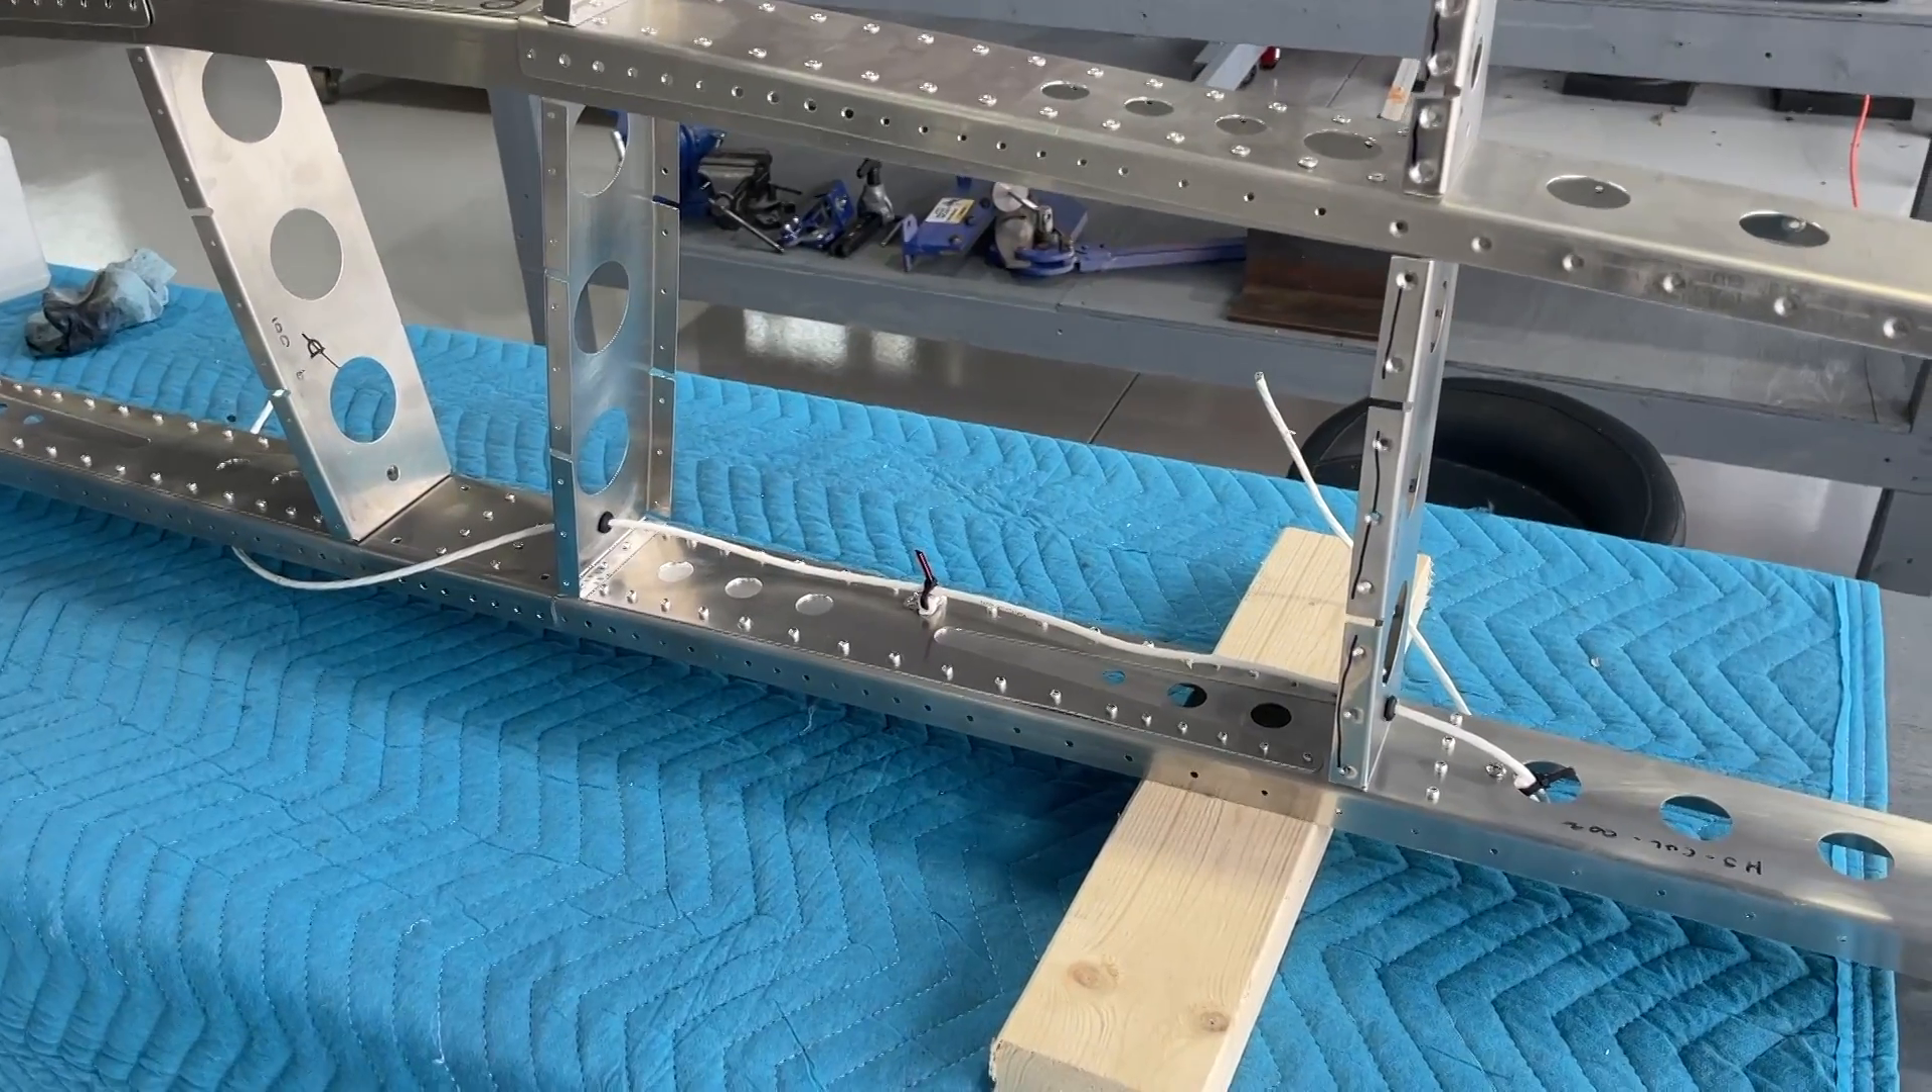So I ran the wire for the trim motor actuator and the next step is to start skinning uh this horizontal stabilizer.